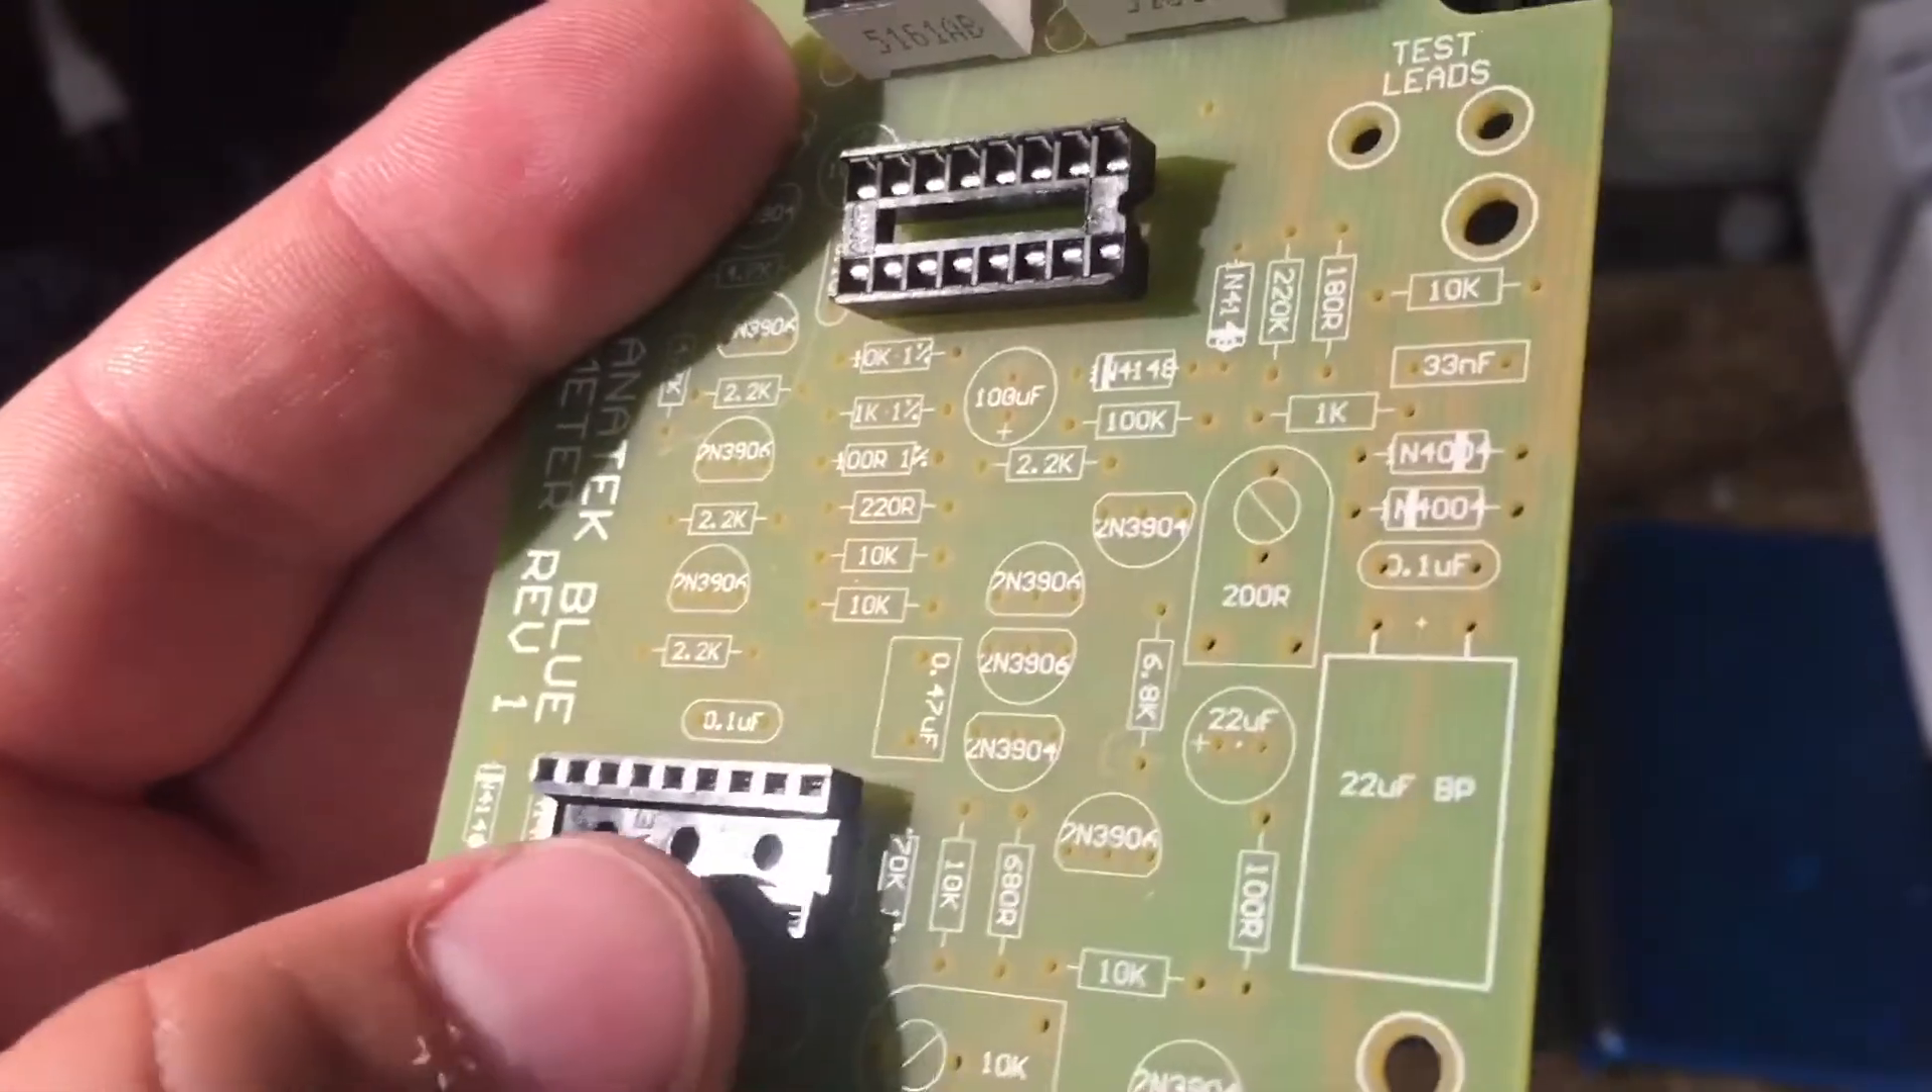Next i've put these ic placement holders notice i didn't put the ic's in.